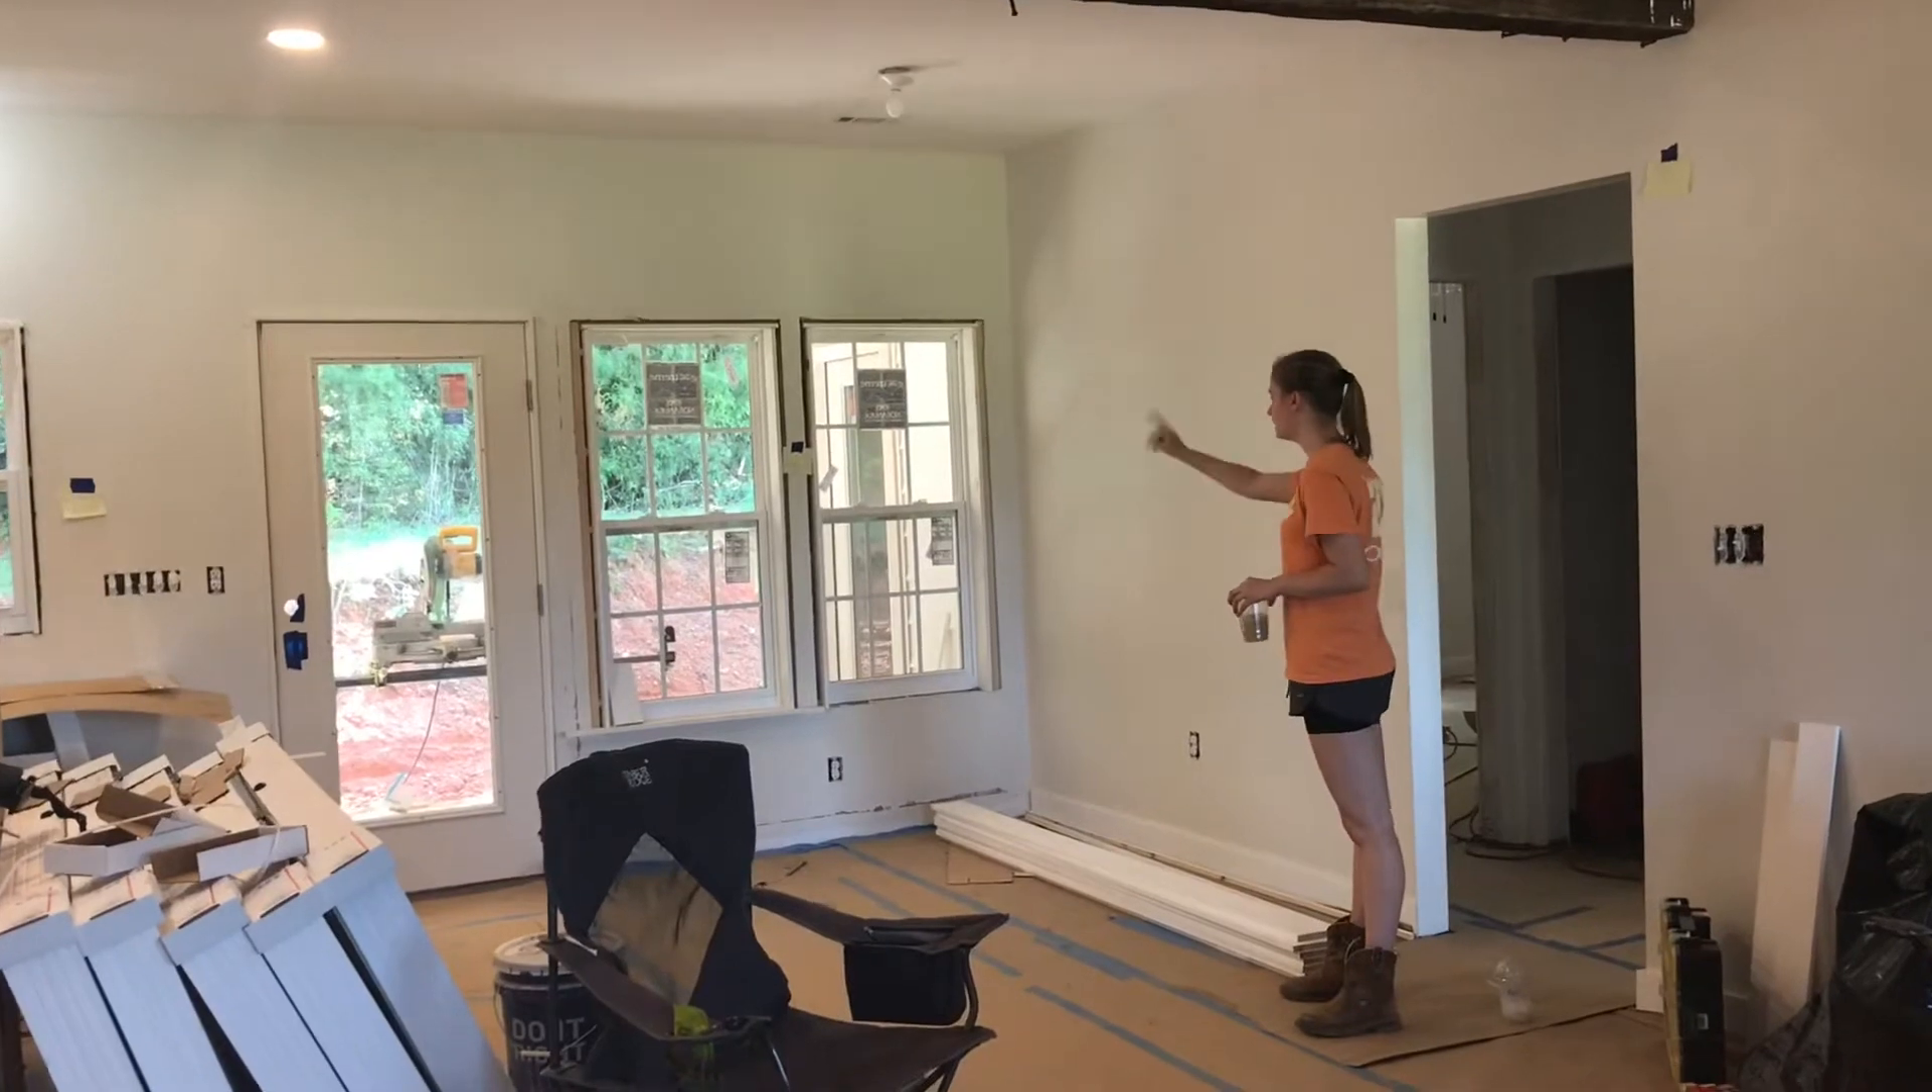We've got some windows in a little bit of trim.